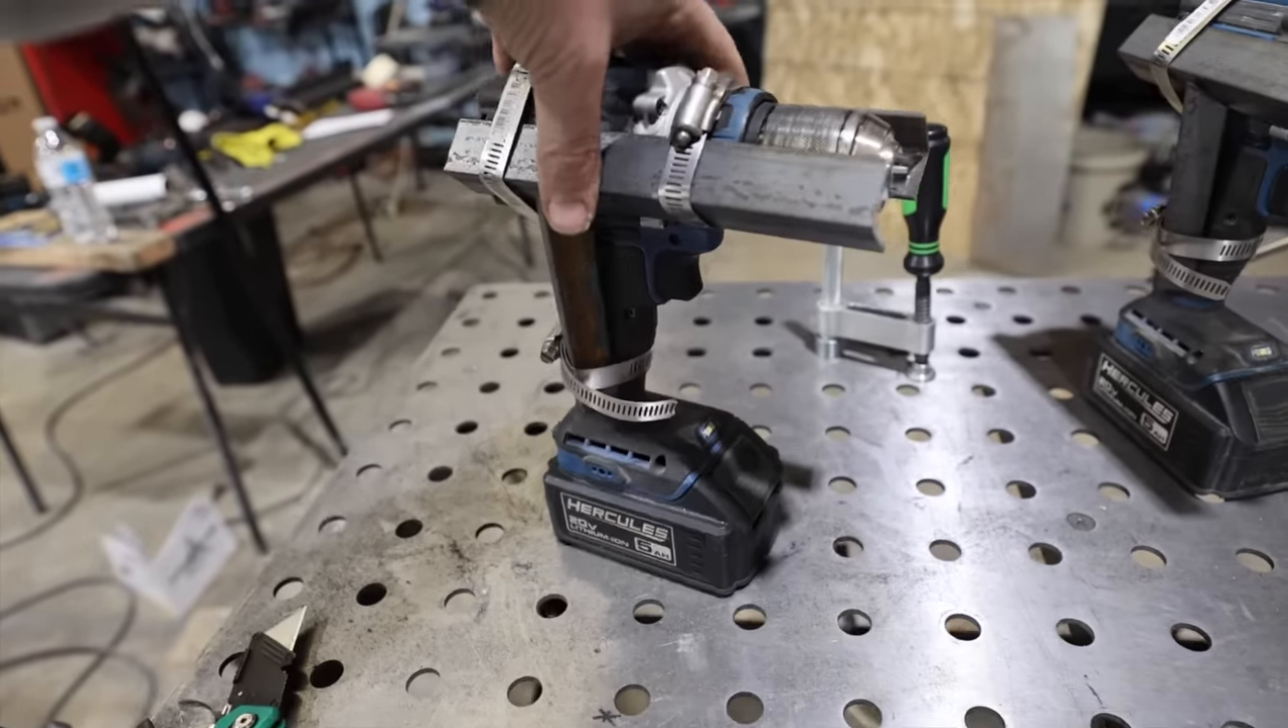This is just our metal casing that's going to hold the drill in place really, really well. Hose clamped onto our angle iron.